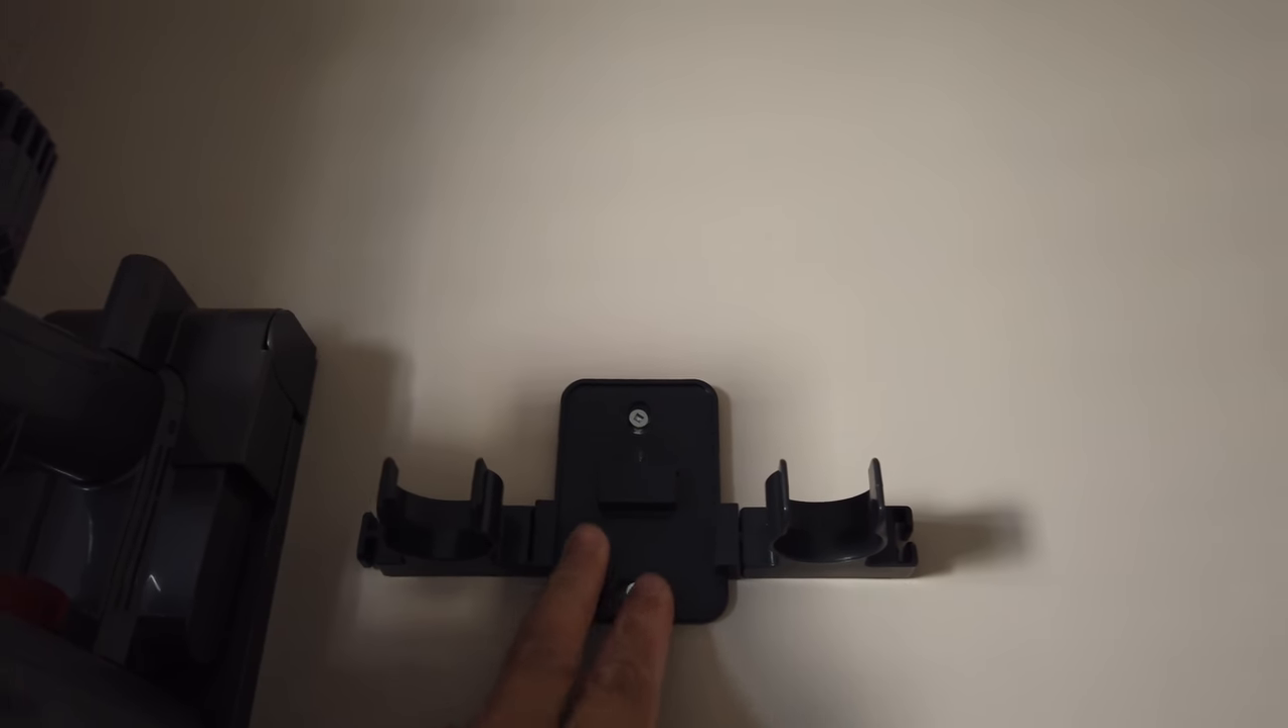So we've mounted the mounting plate right here.